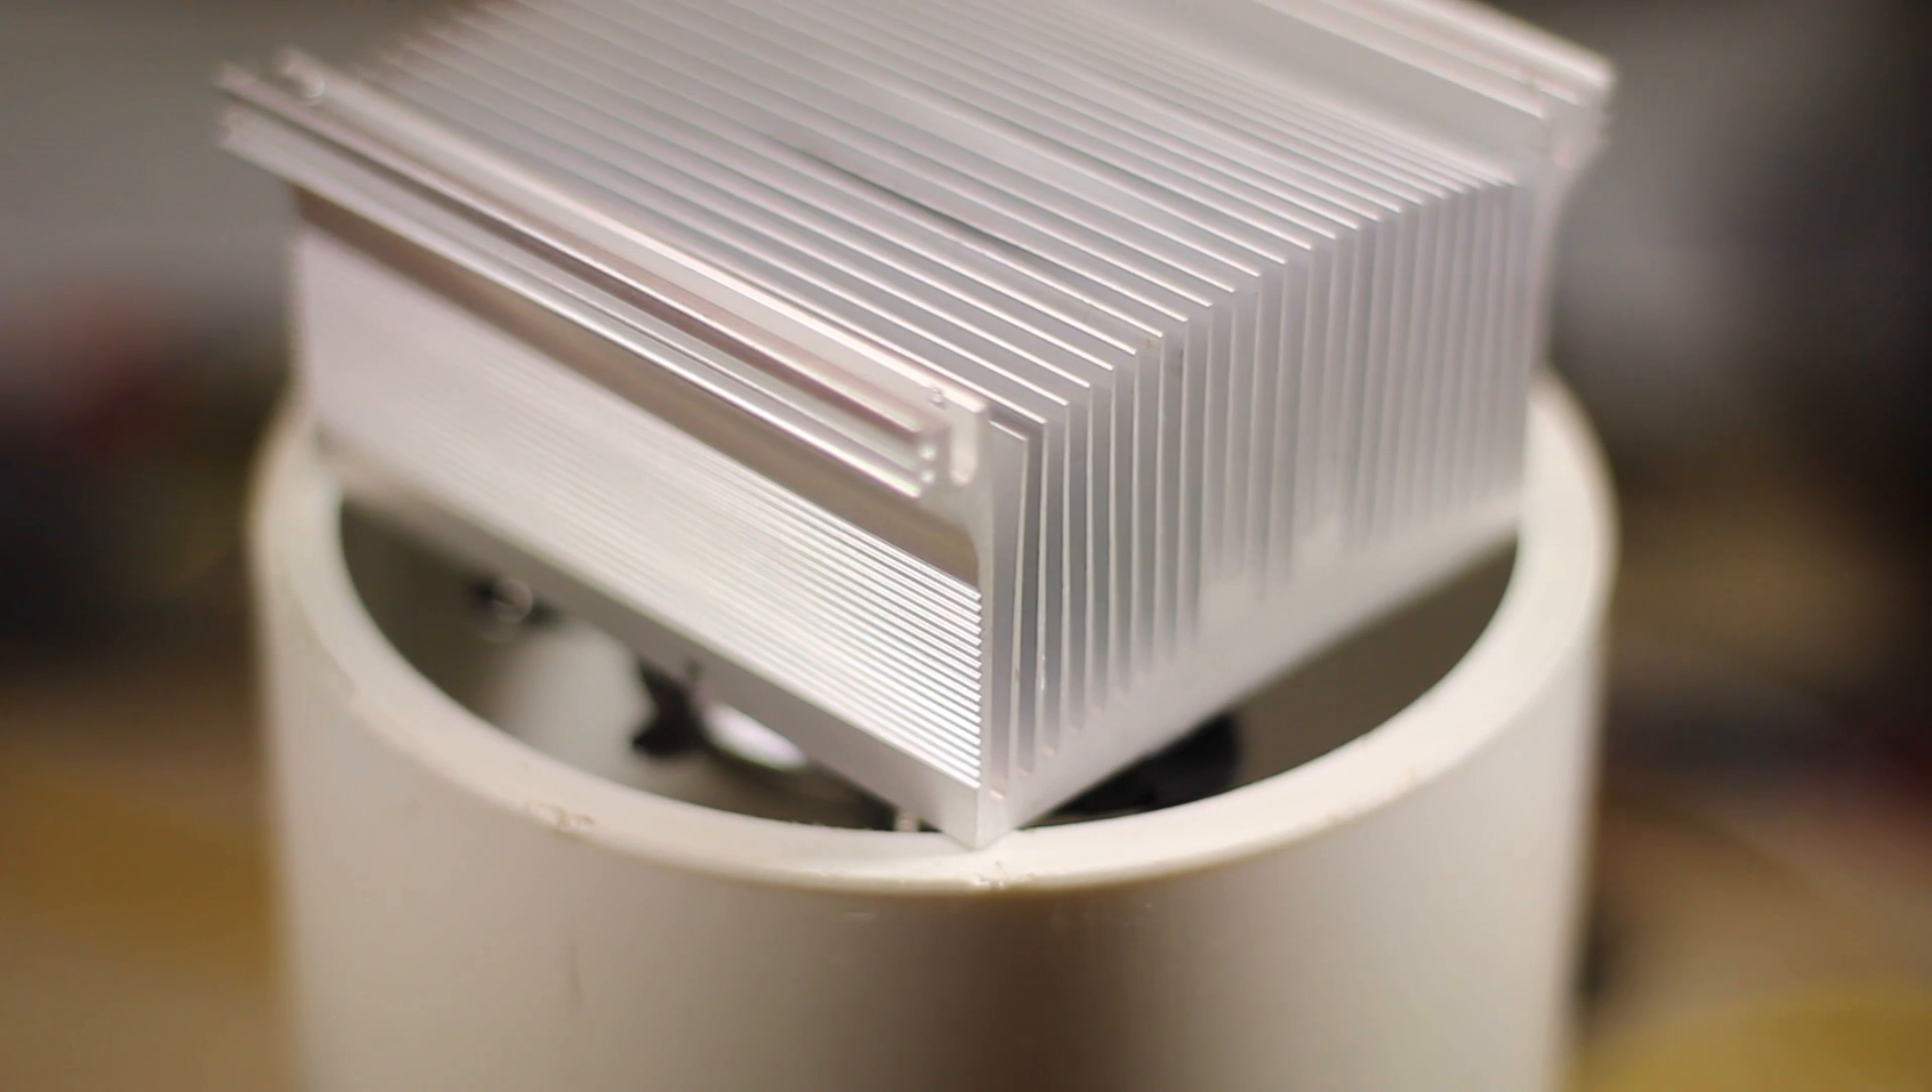So after cutting the piece of PVC pipe, I tried putting my heat sink inside of it to find out that the heat sink is just a tad too big.